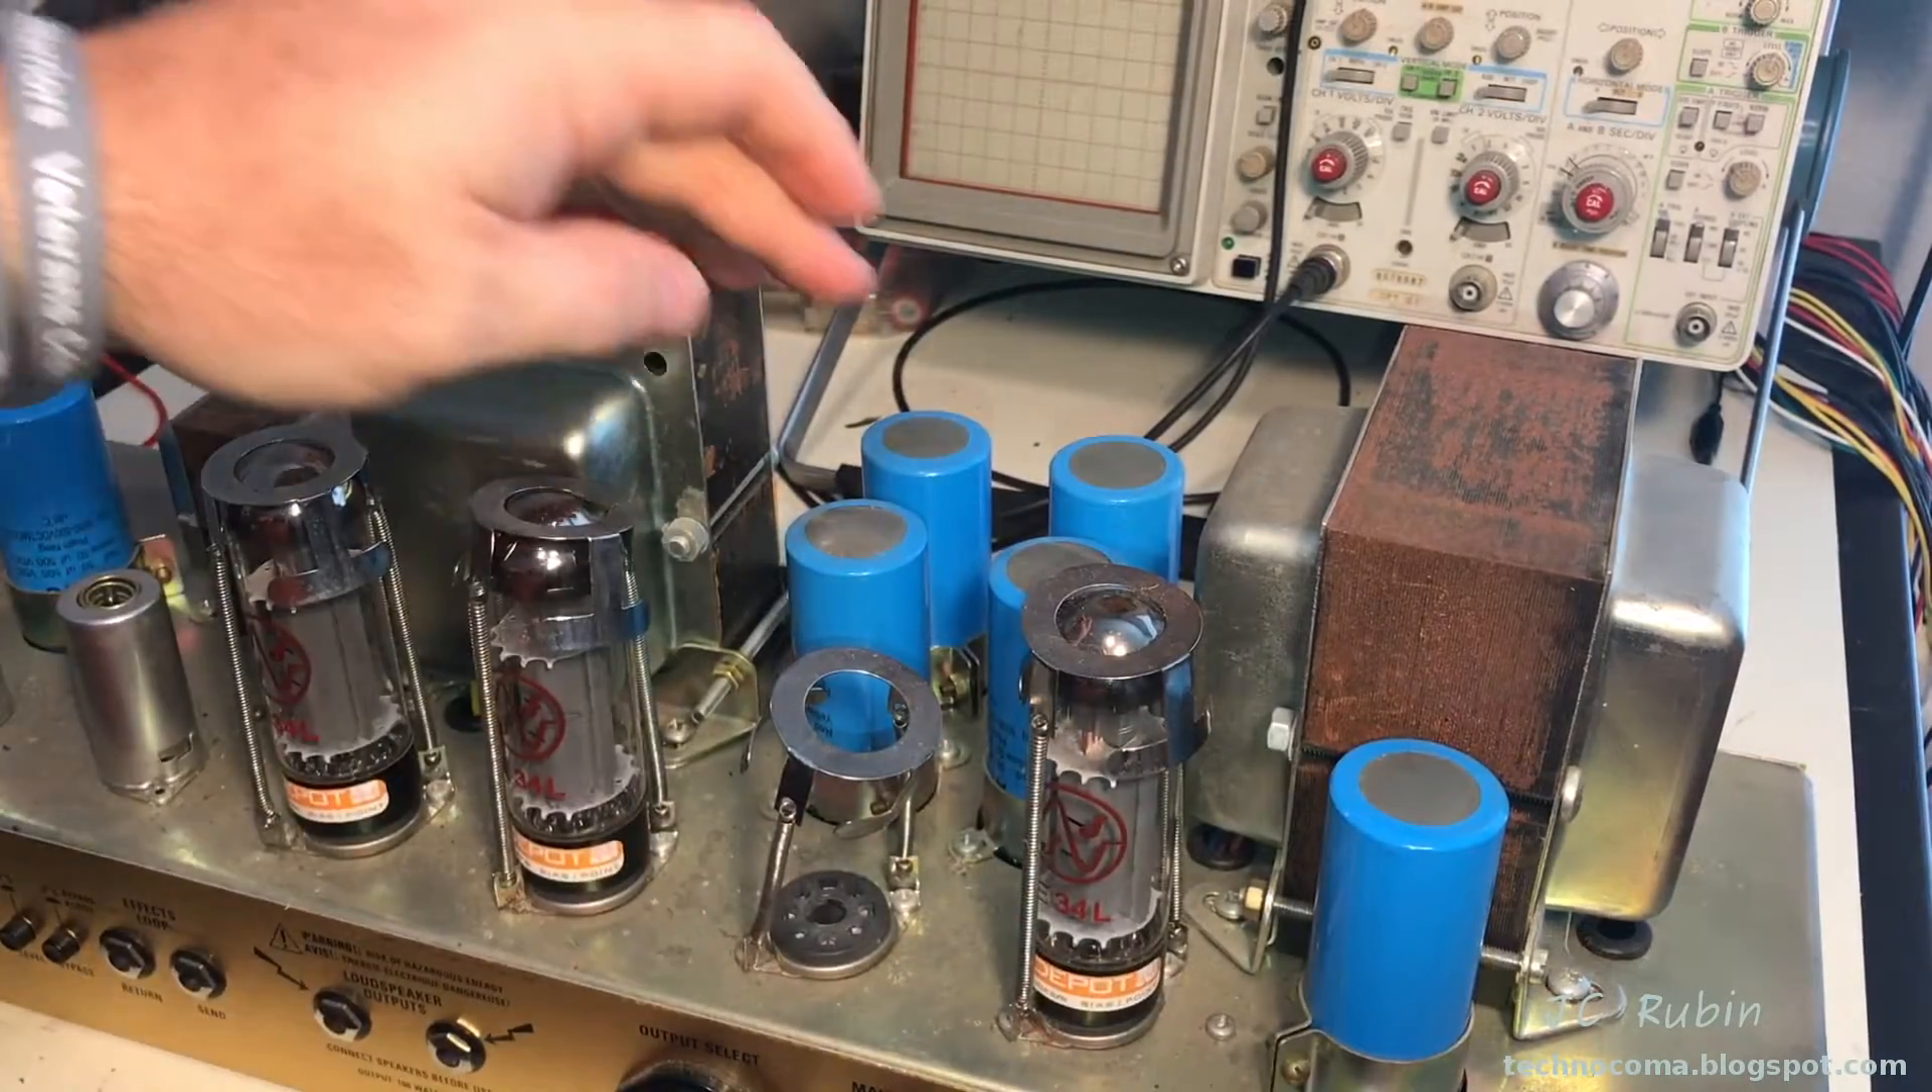Got the amplifier out of the cabinet now.